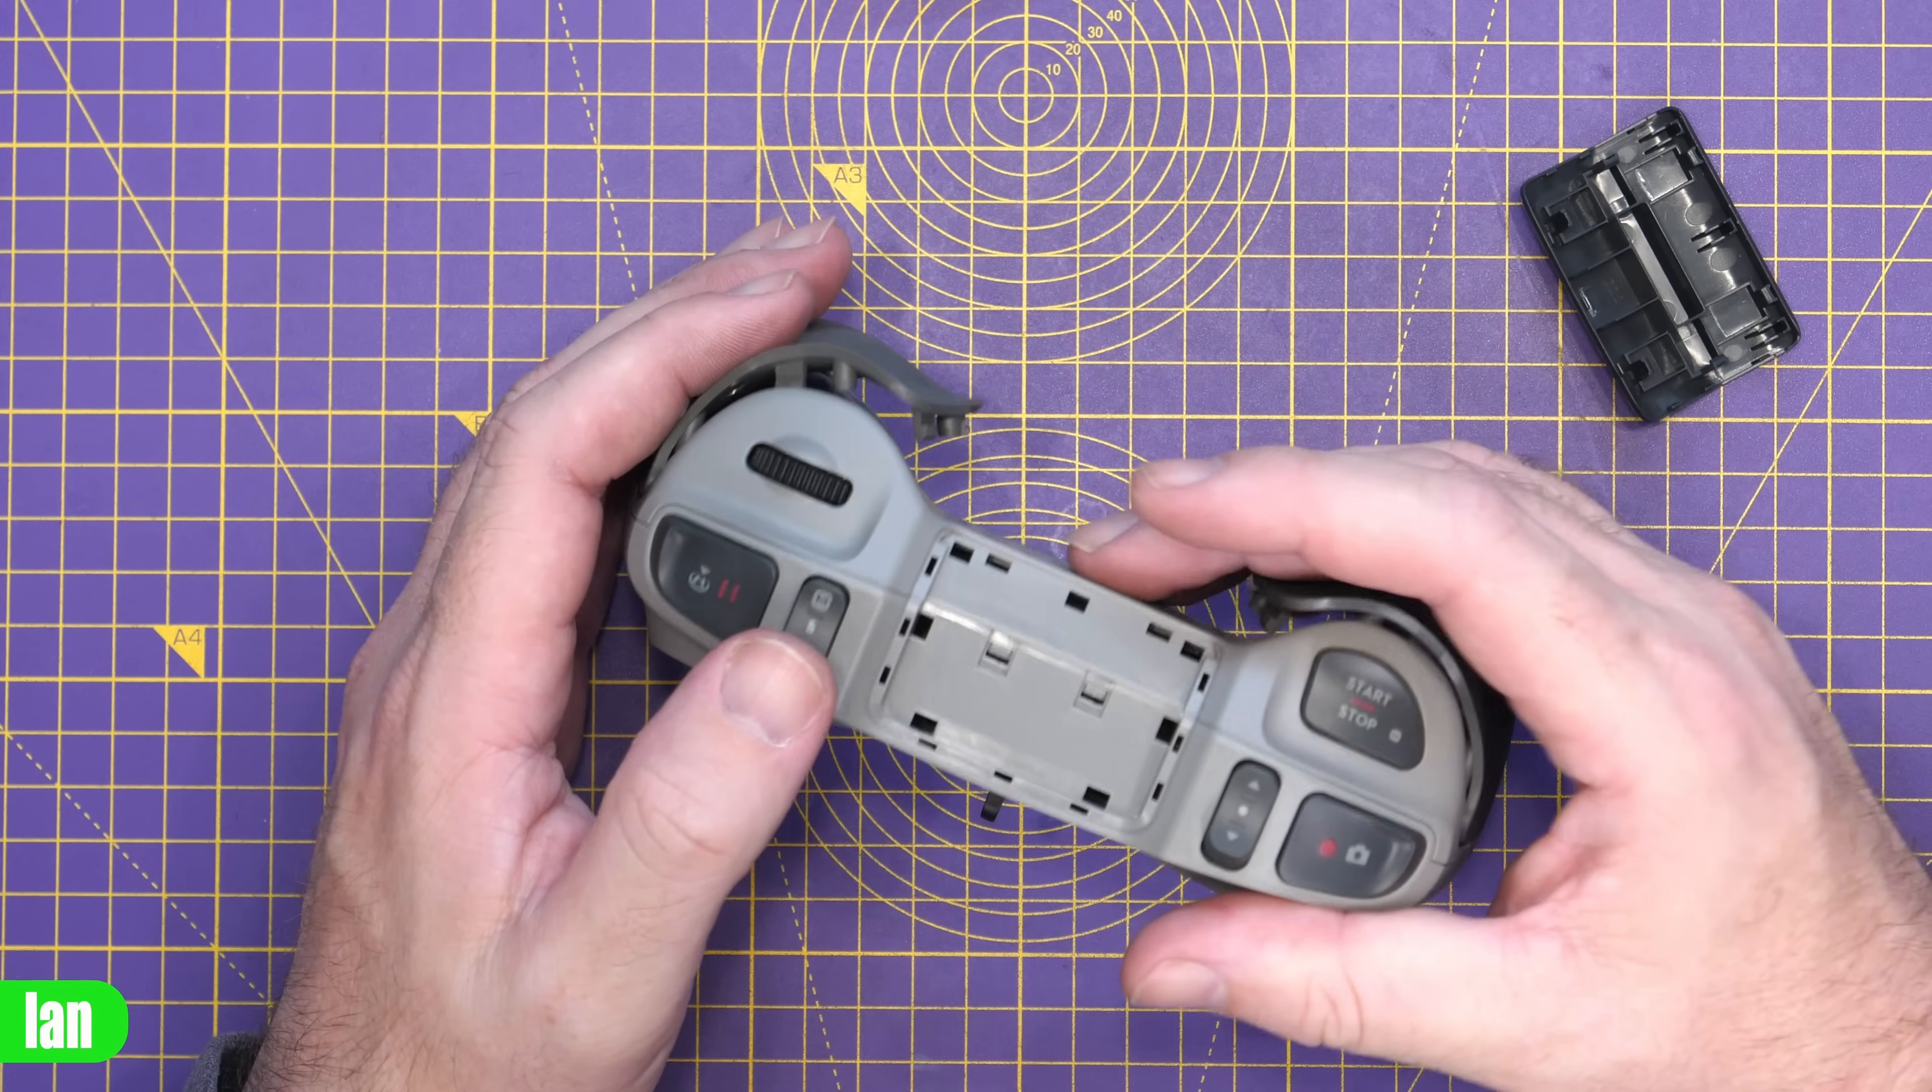I've then popped off this top cover which has the antenna symbol and lo and behold, there's nothing under it. It is just a plastic blank.